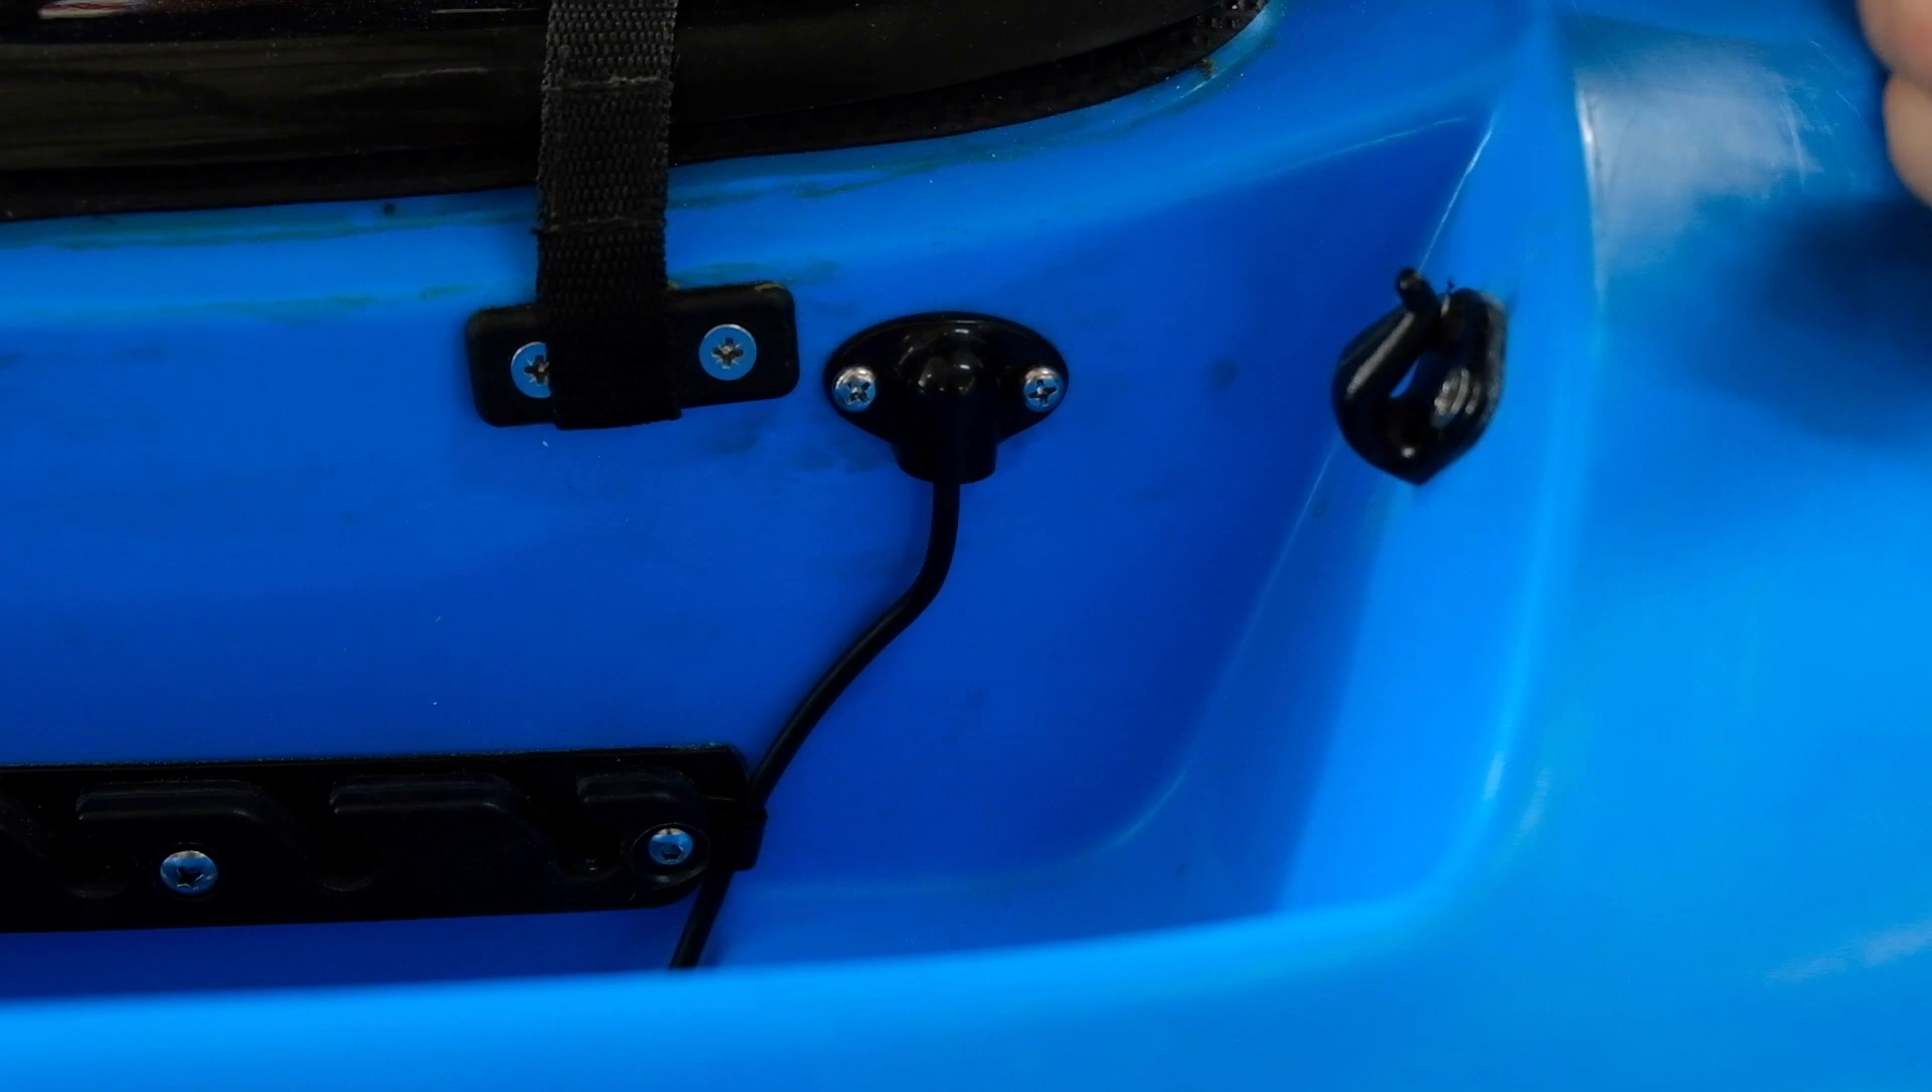We push the the plug through and then we put the cap or the cover on so that completes the little installation.